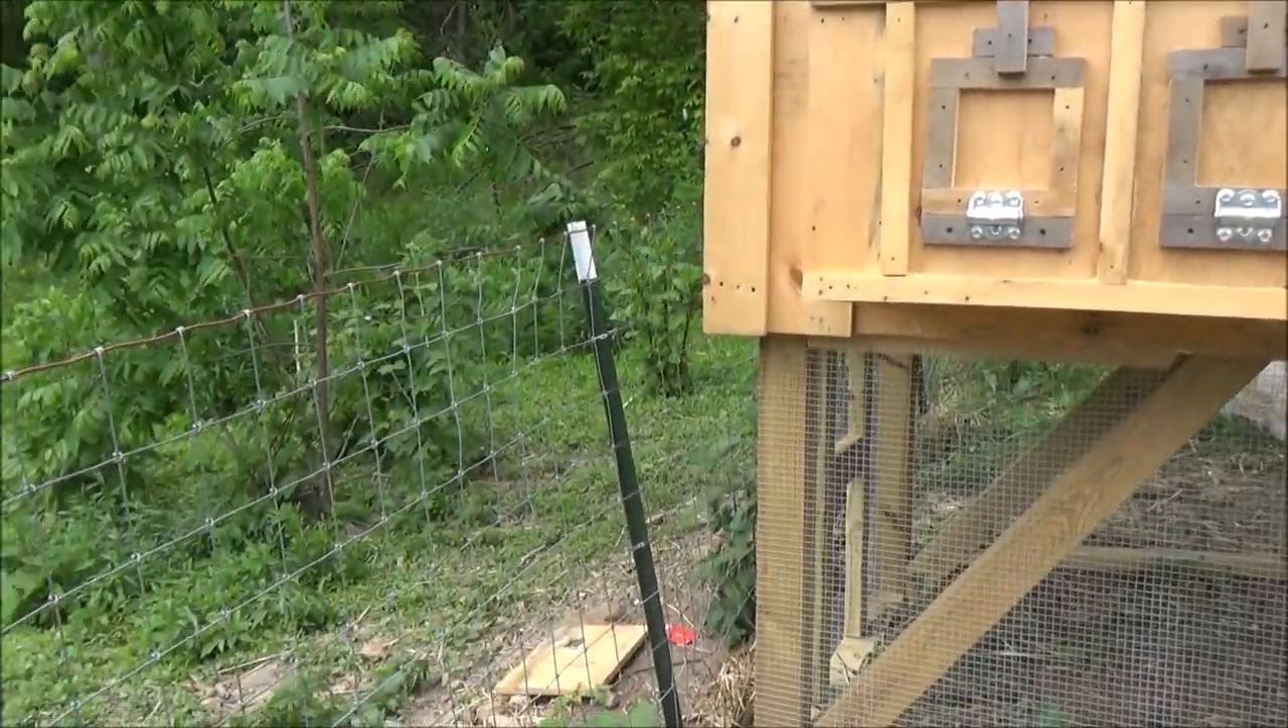This is about done. I've got to get this fence attached to the side of the chicken house.